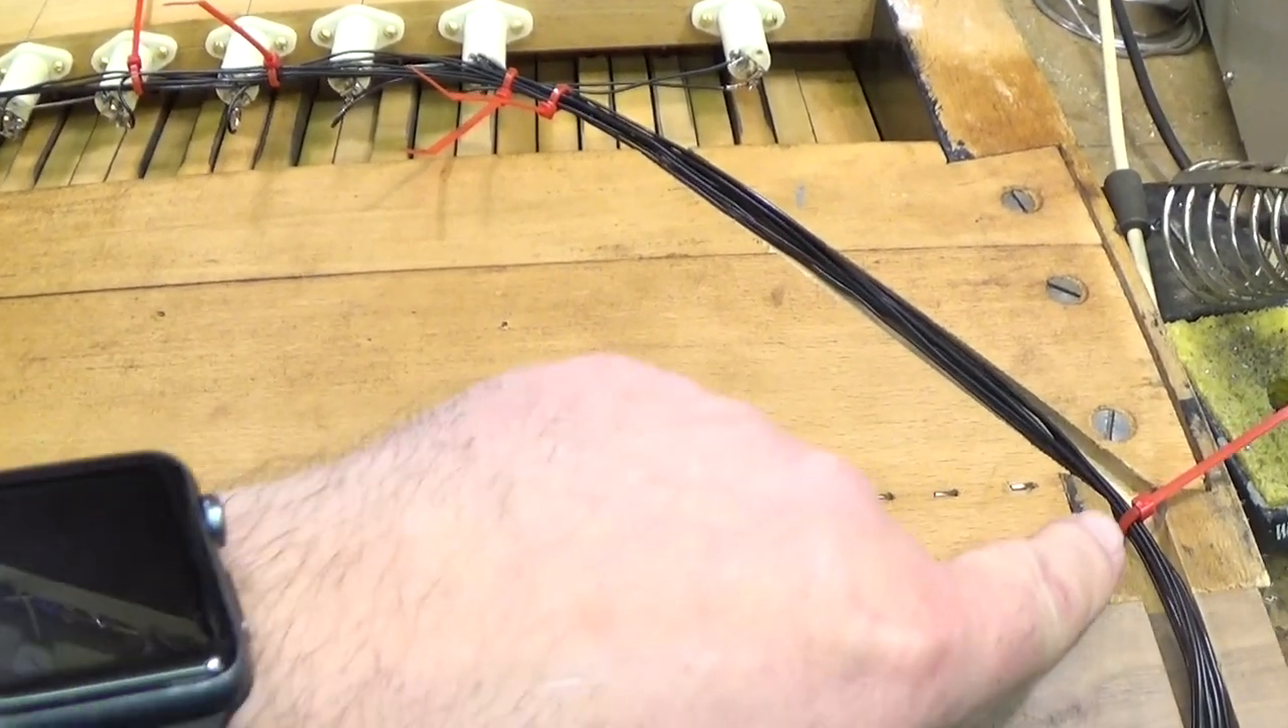So I've got the zip ties on now holding our cables together and just keeping things roughly where they're supposed to be.